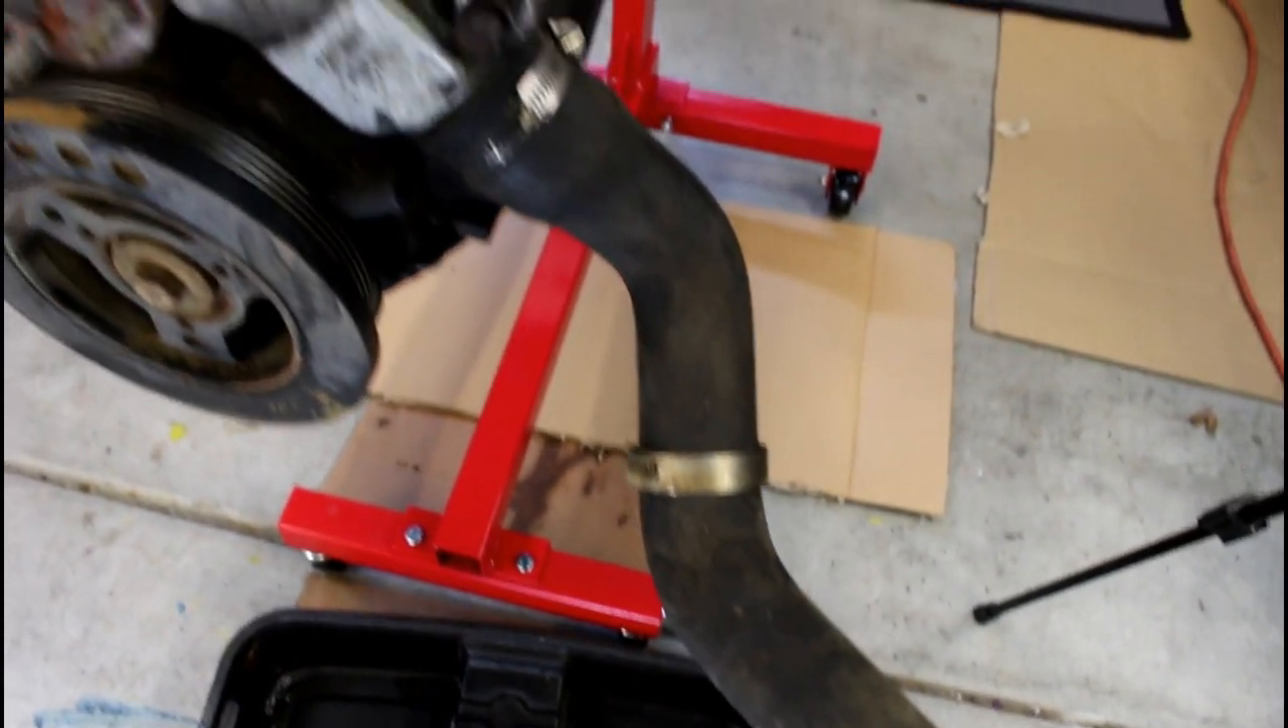I still have one hose attached right here.